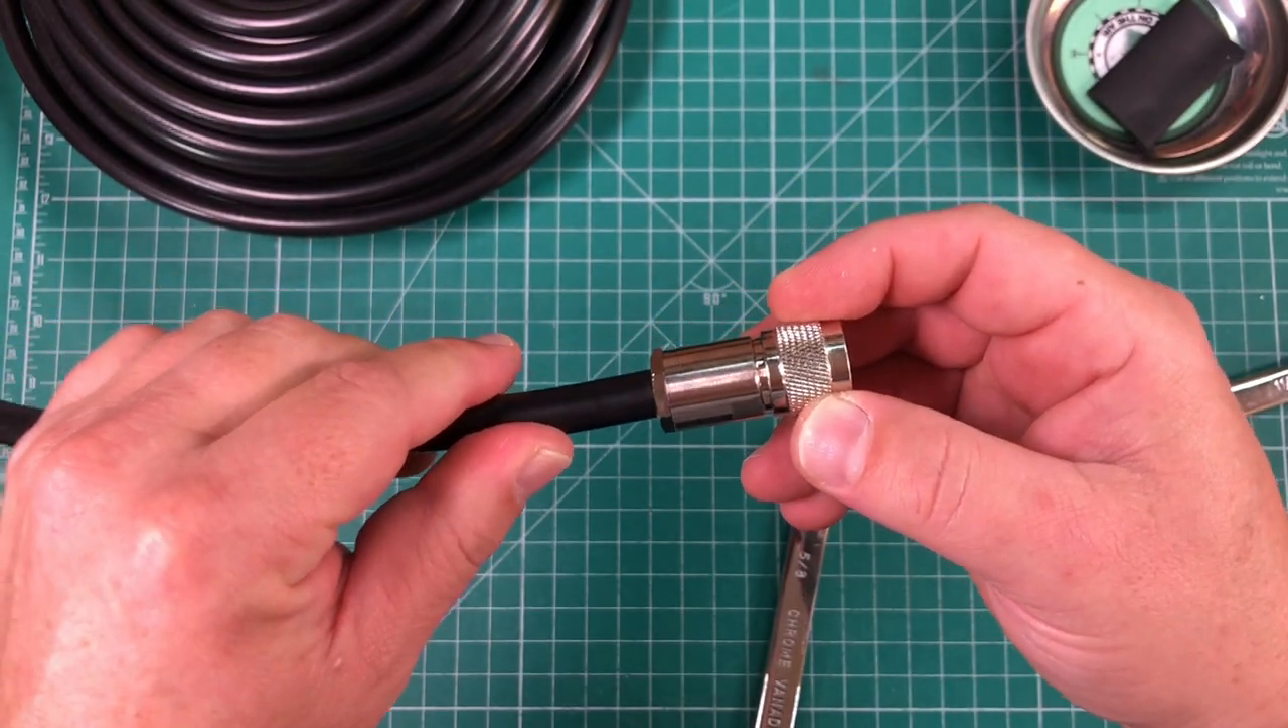And that is a completed PL259 clamp connector.